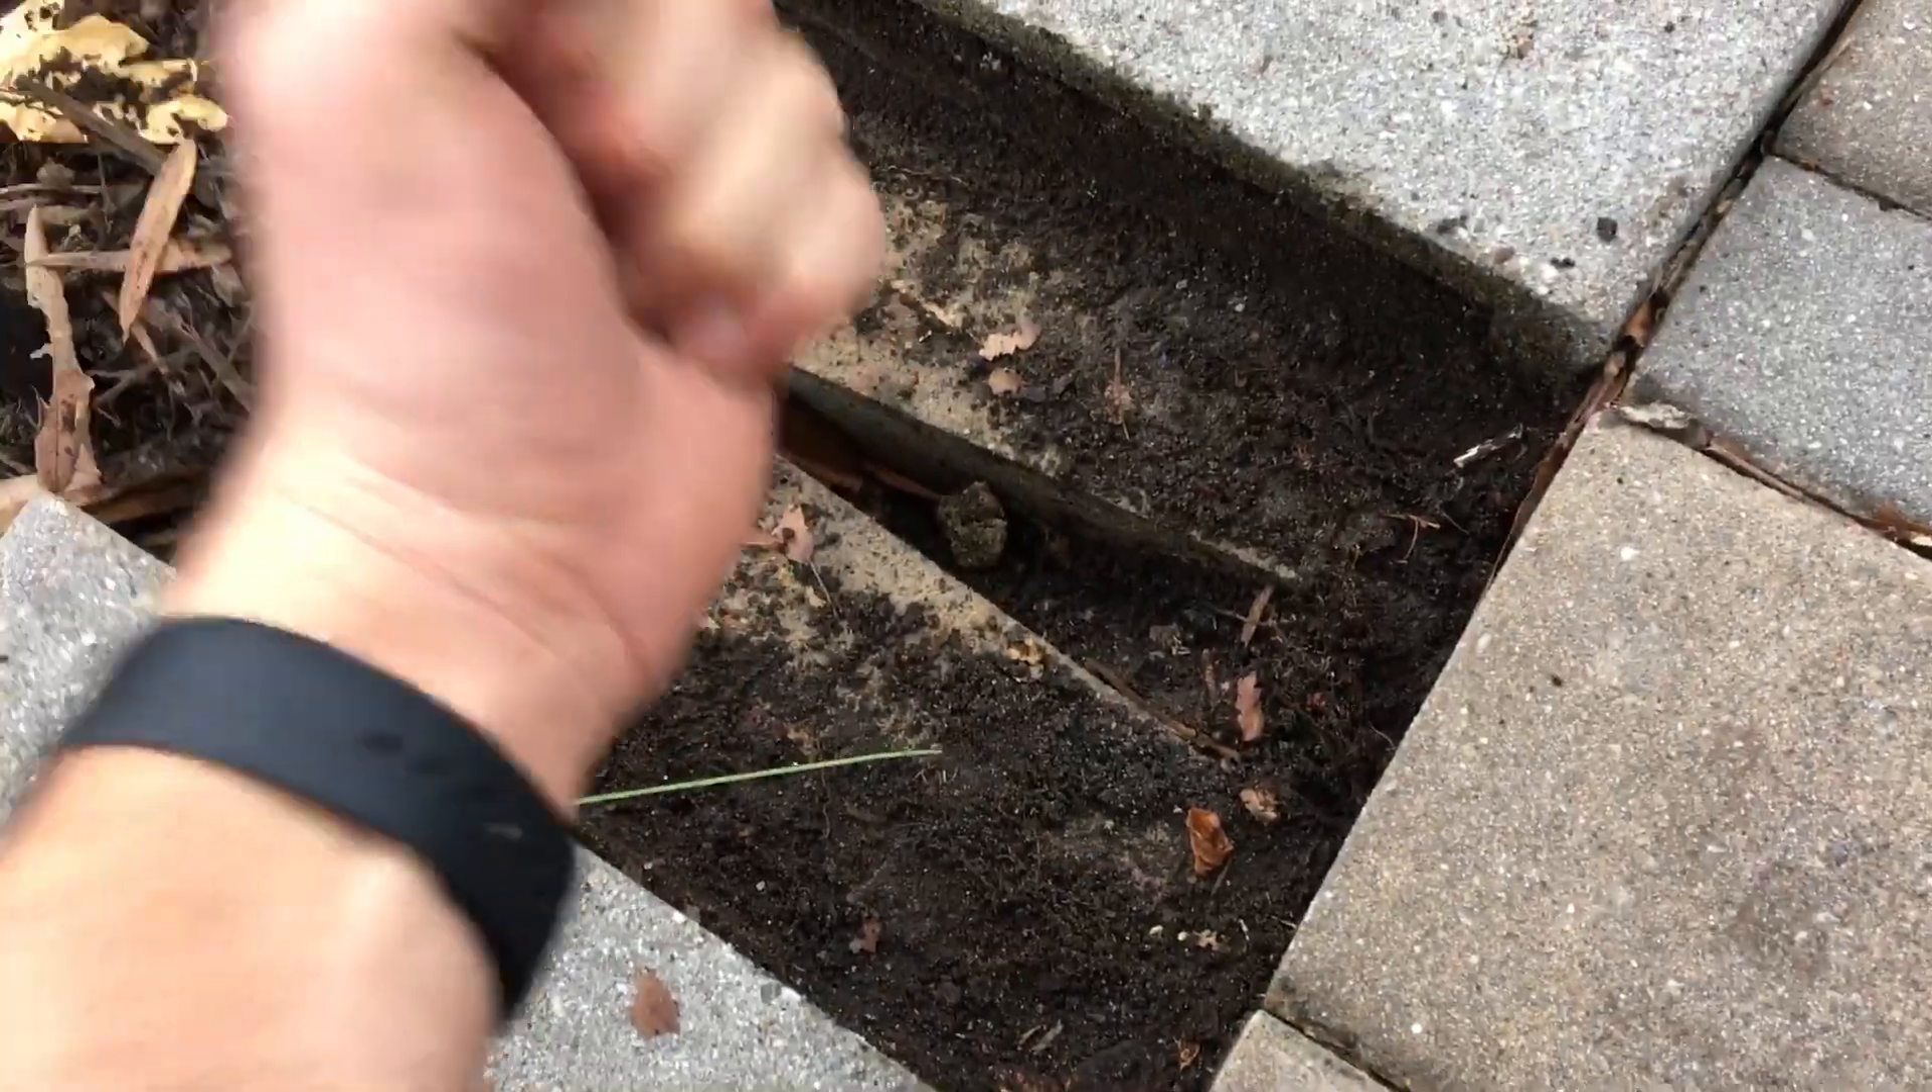So first you can see here that this void is here in between of these blocks.